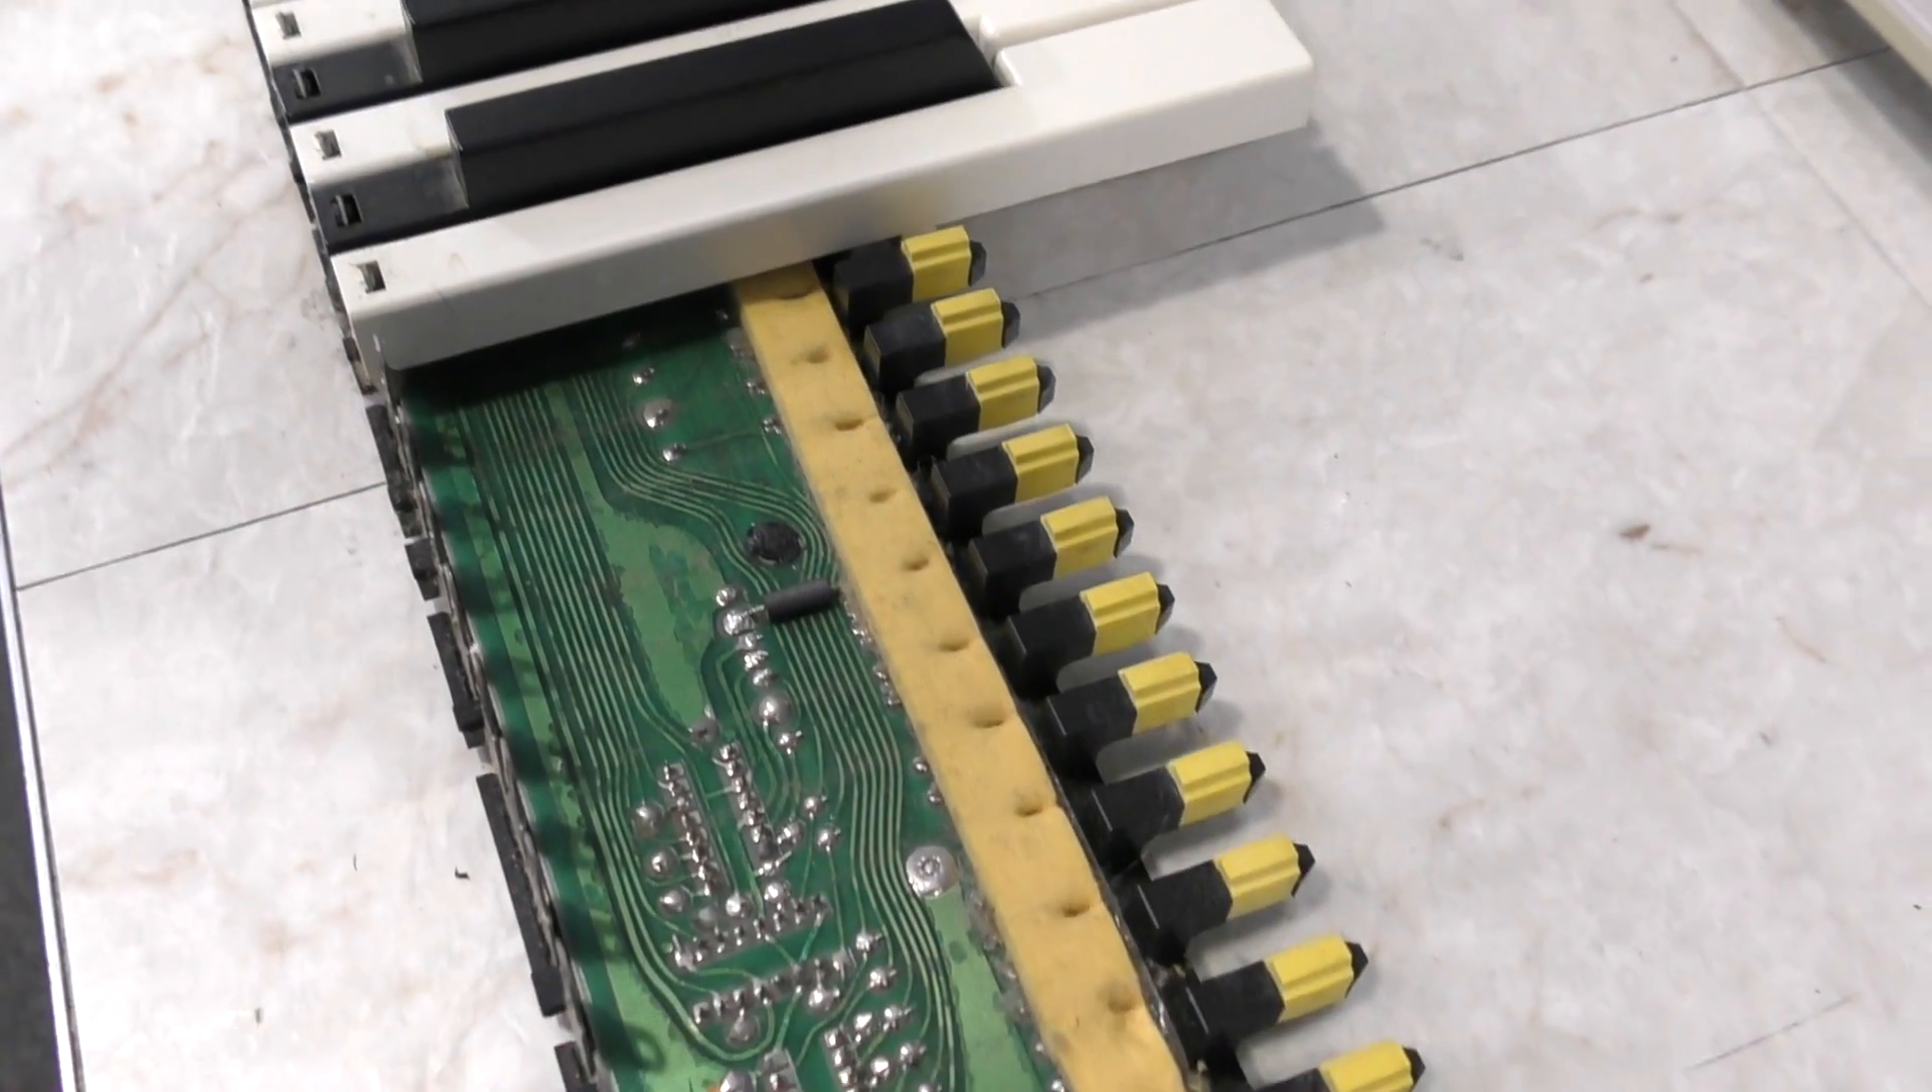So, I have a significant number of the keys removed.